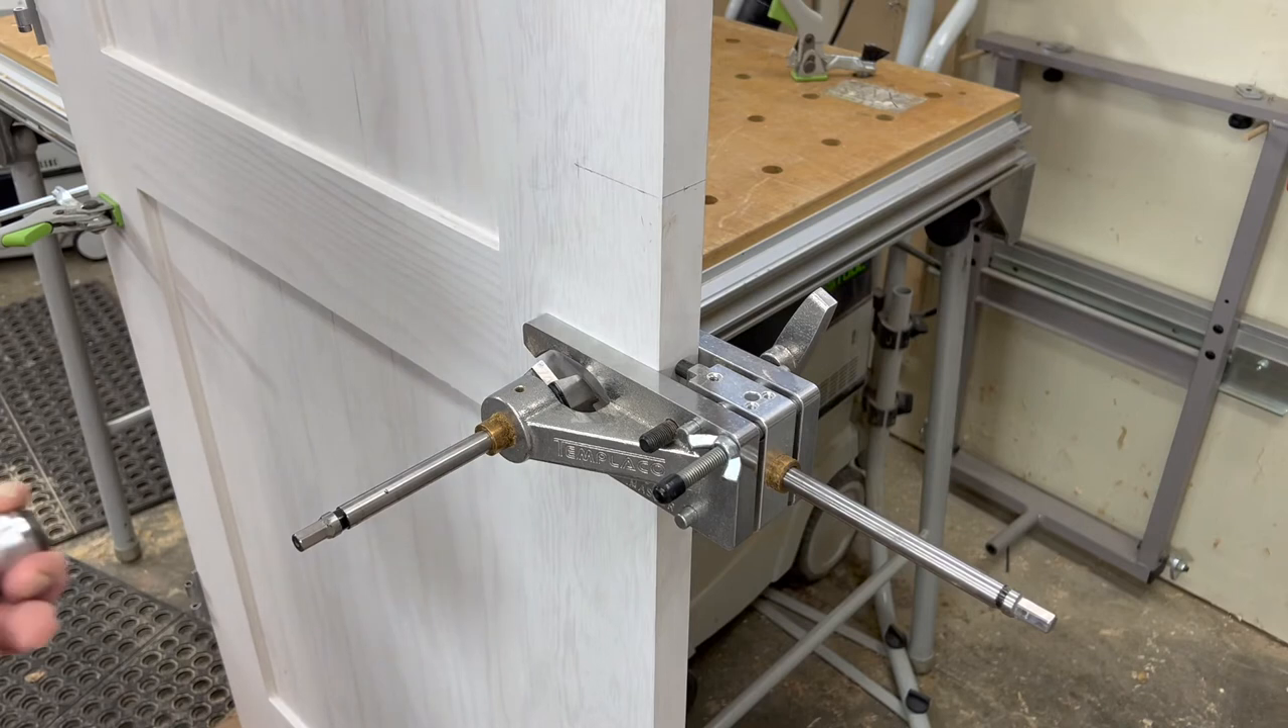I've got my templaco bore master installed on the door and I'm going to hook up the drill and drill the holes and see how it goes.